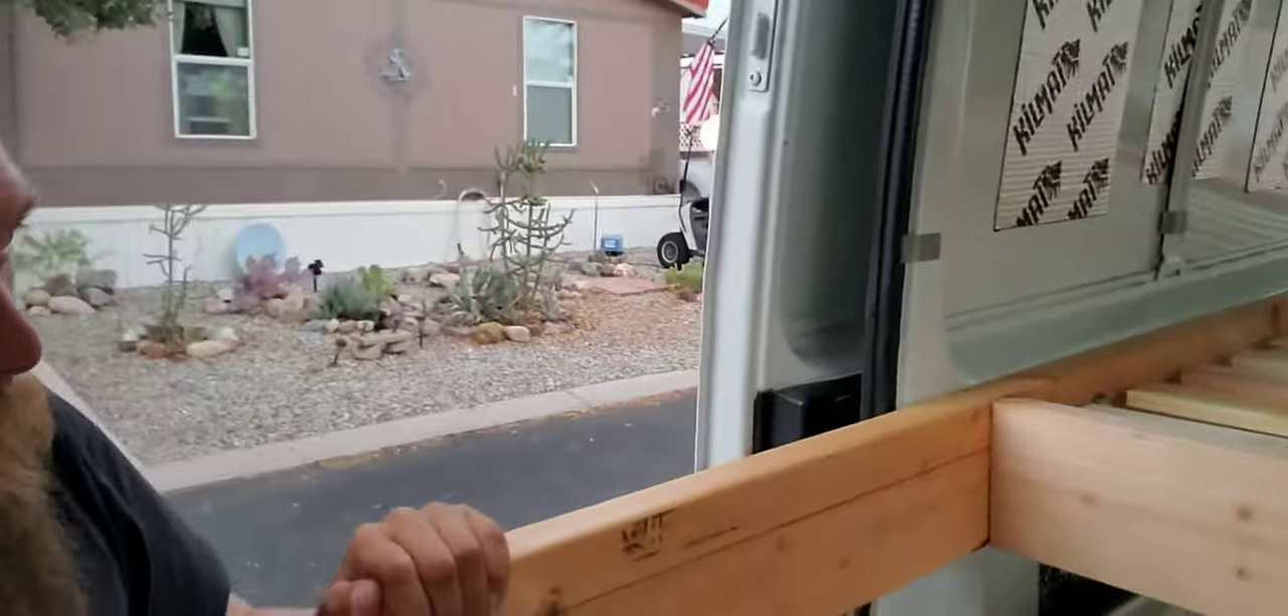And here's the, here's the frame. I have this 2x6 still sticking out.